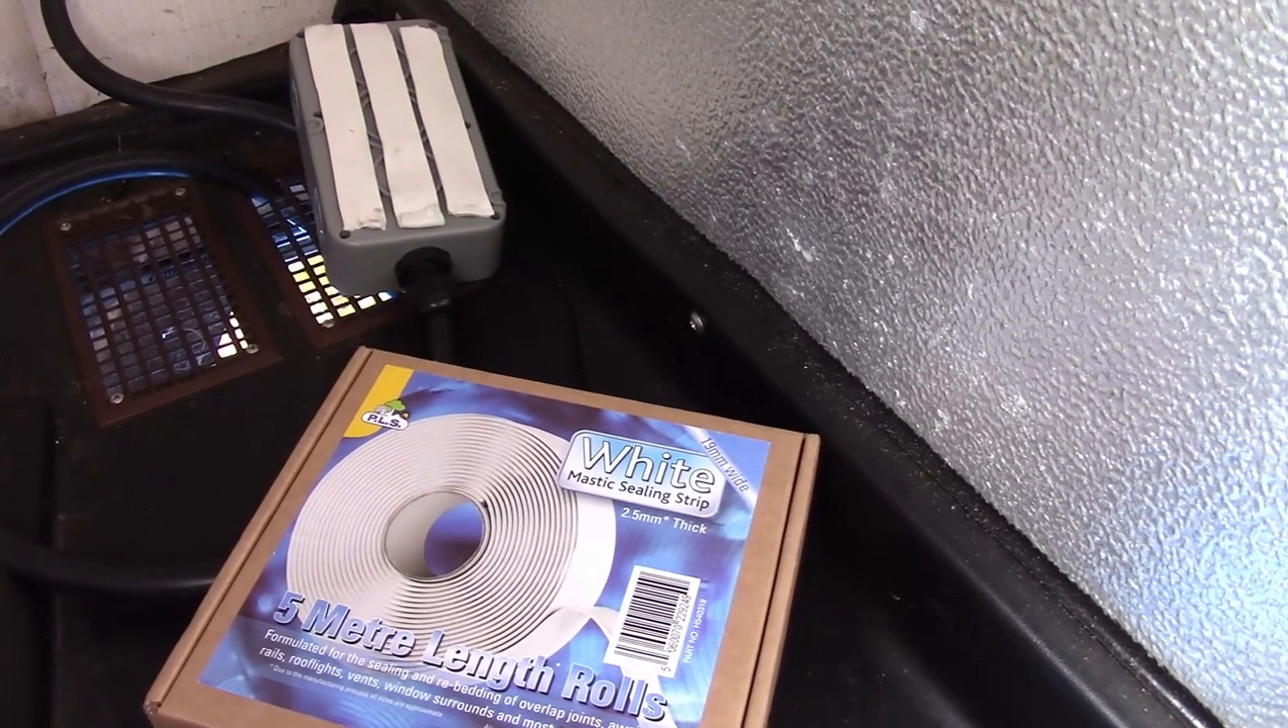On the back of the box I've just put three strips of mastic sealing strip.